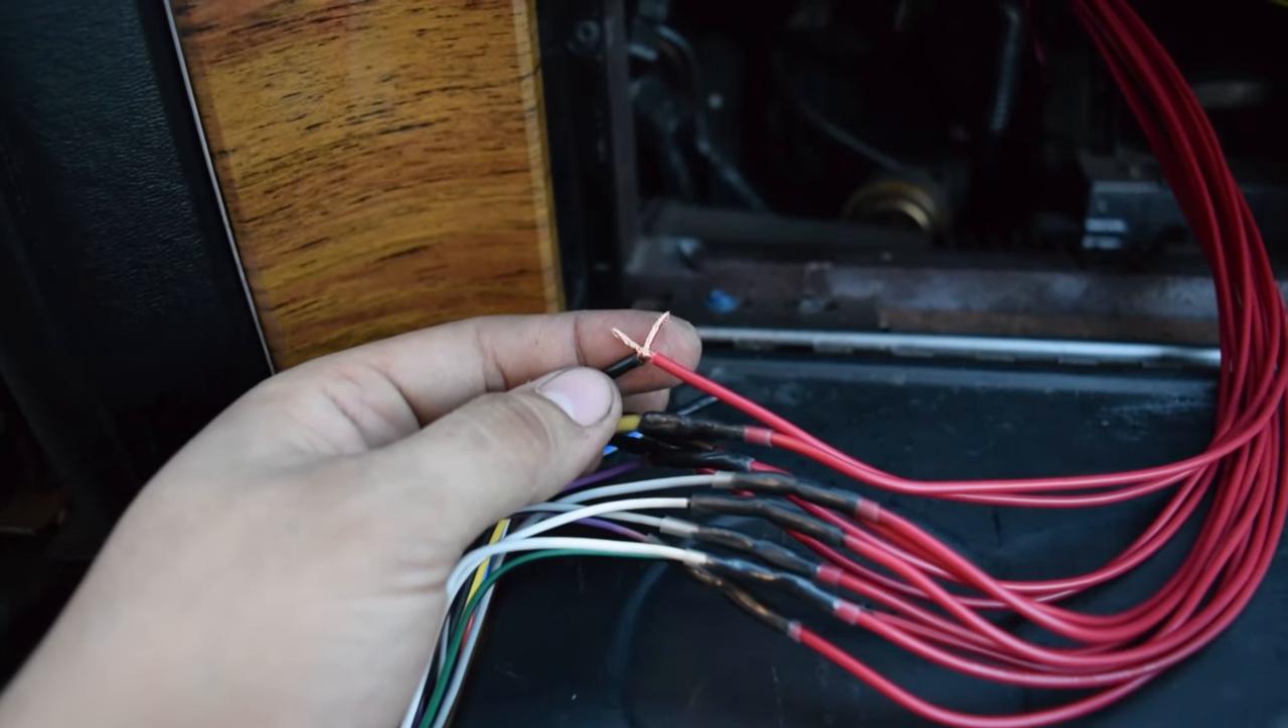As you can see here we got most of the wires done I'm on the last one.